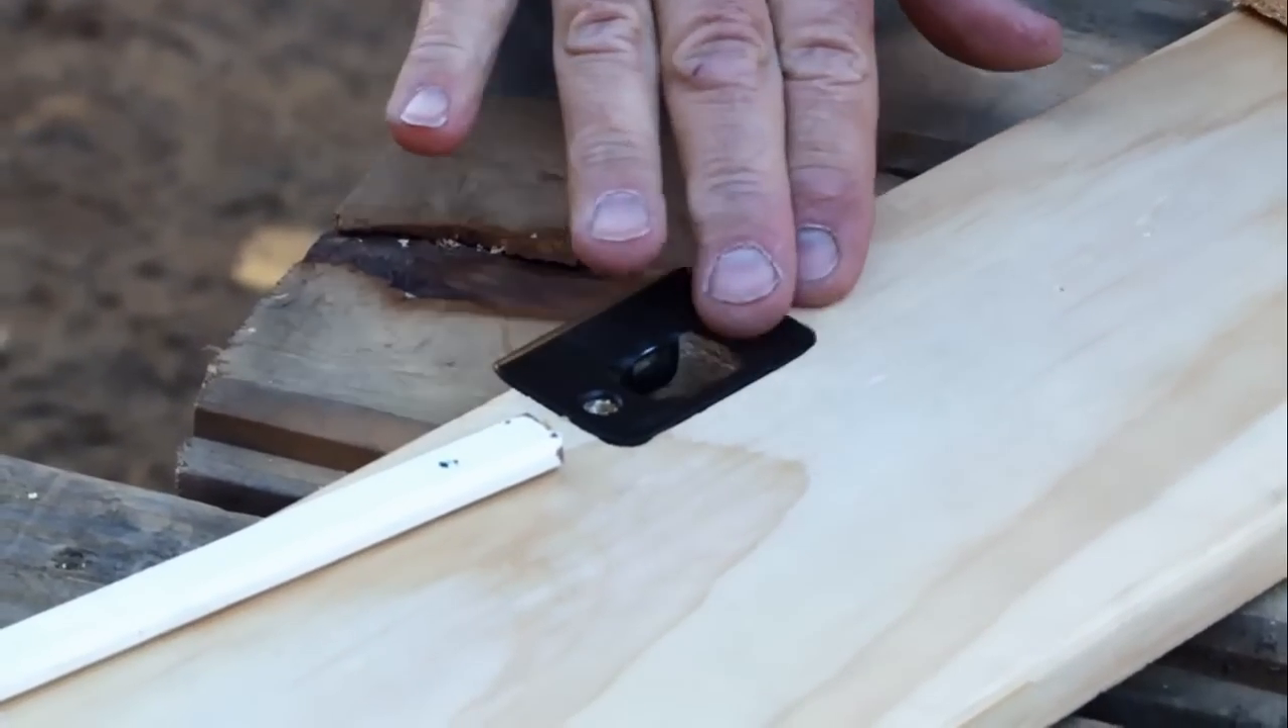I got a nice perfect fit. The strike plate fits right in the little notch I made.